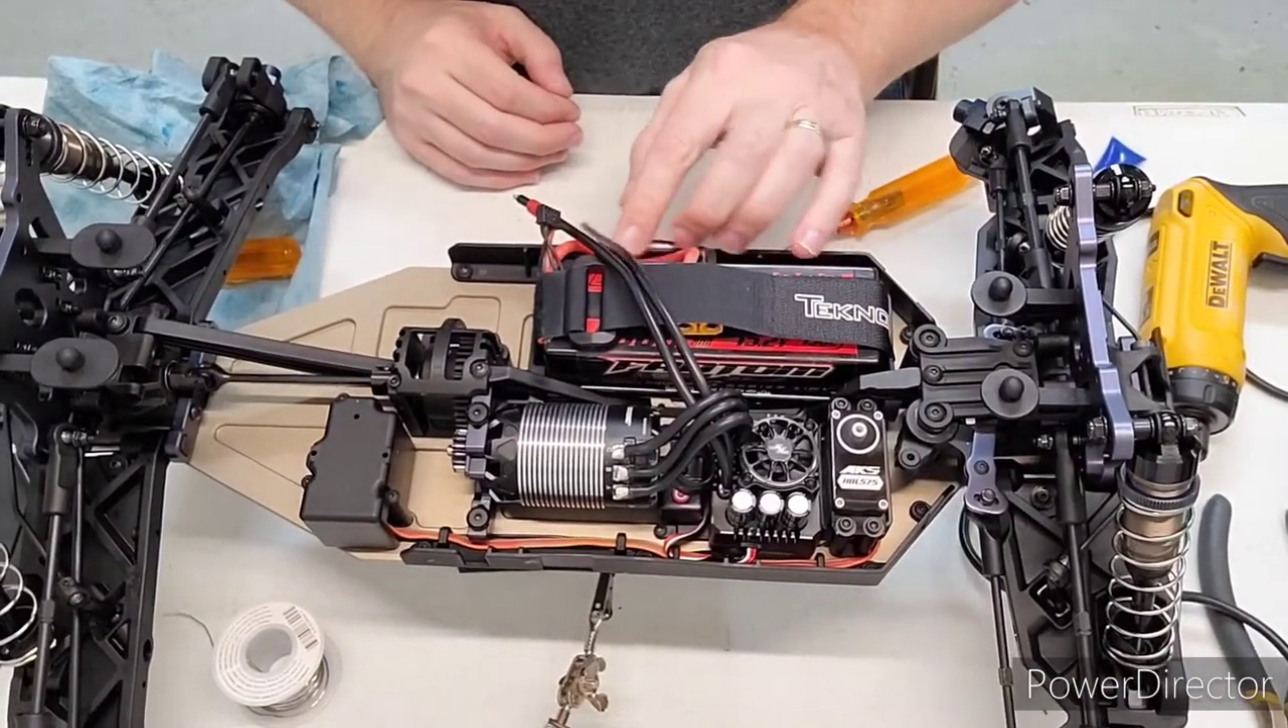We got the battery in here.